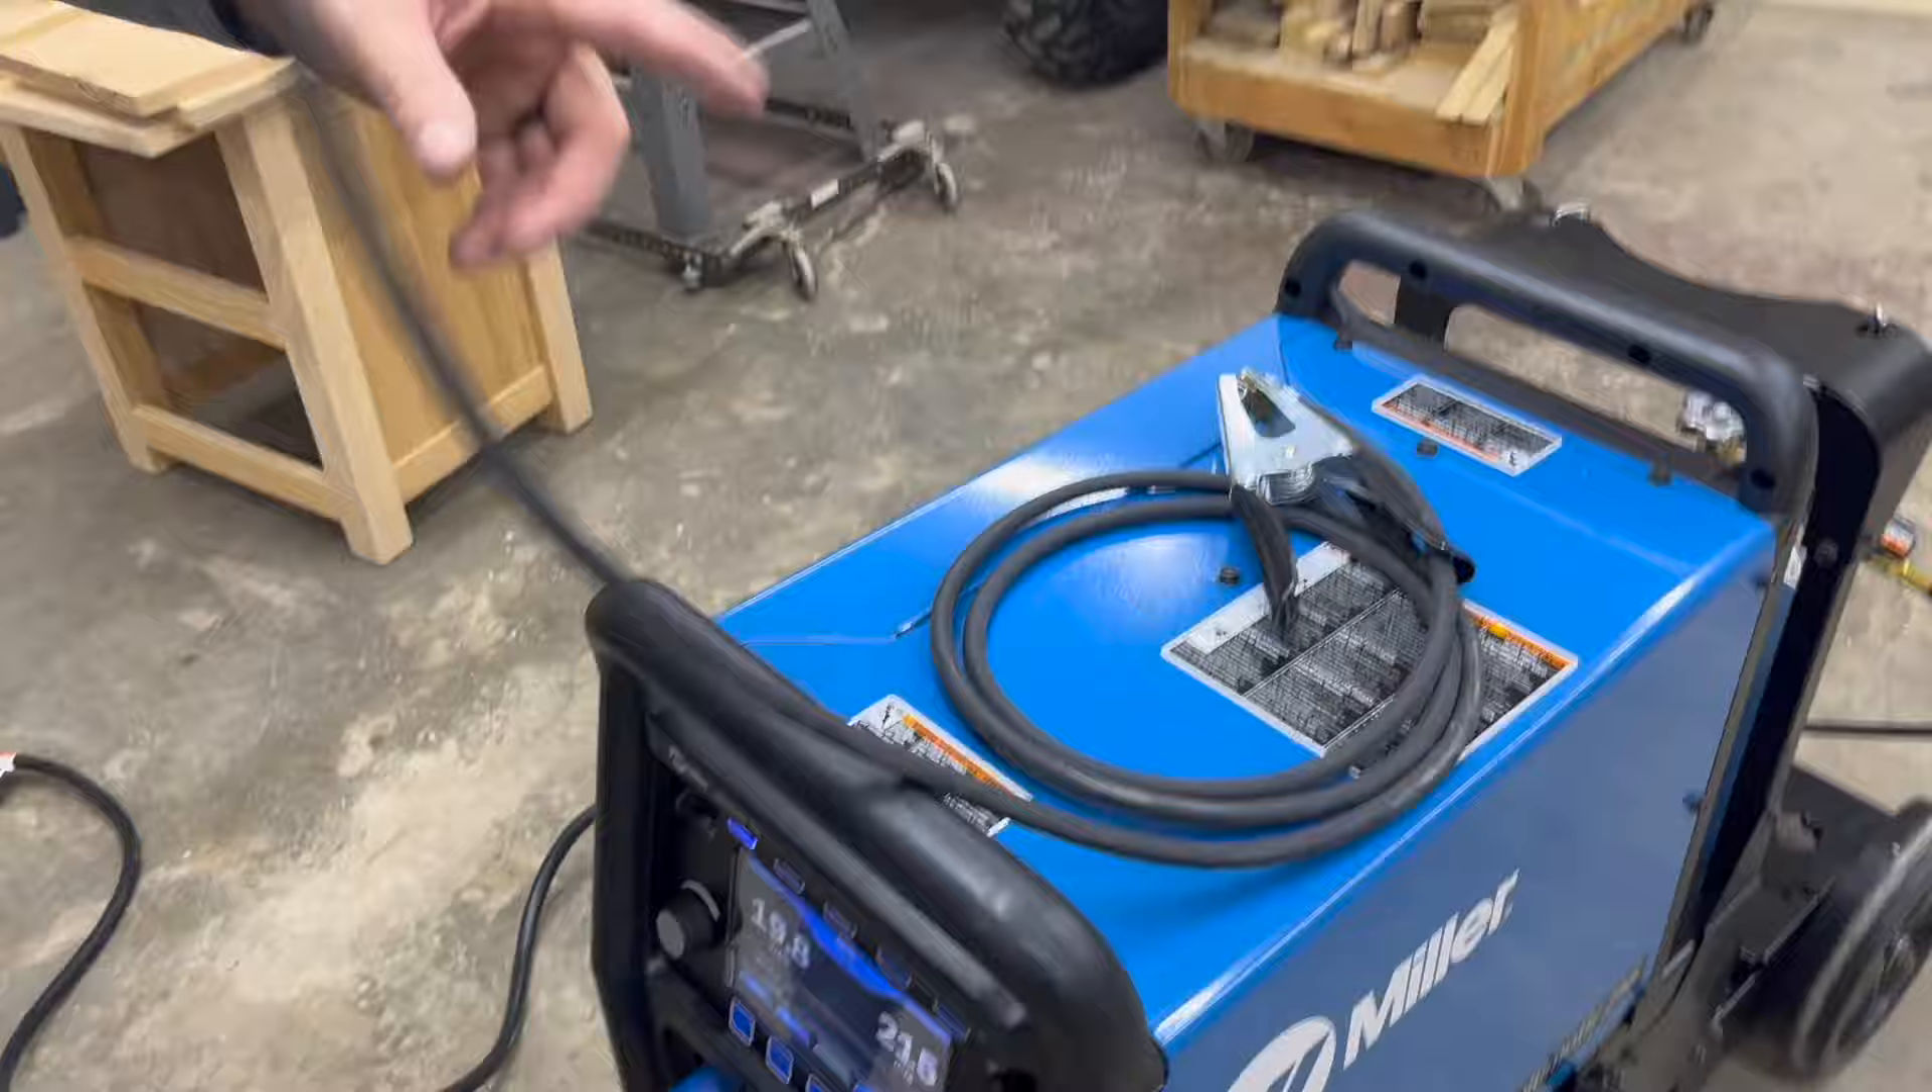All that's left to do is hook up the ground lead and then my son can give it a try.